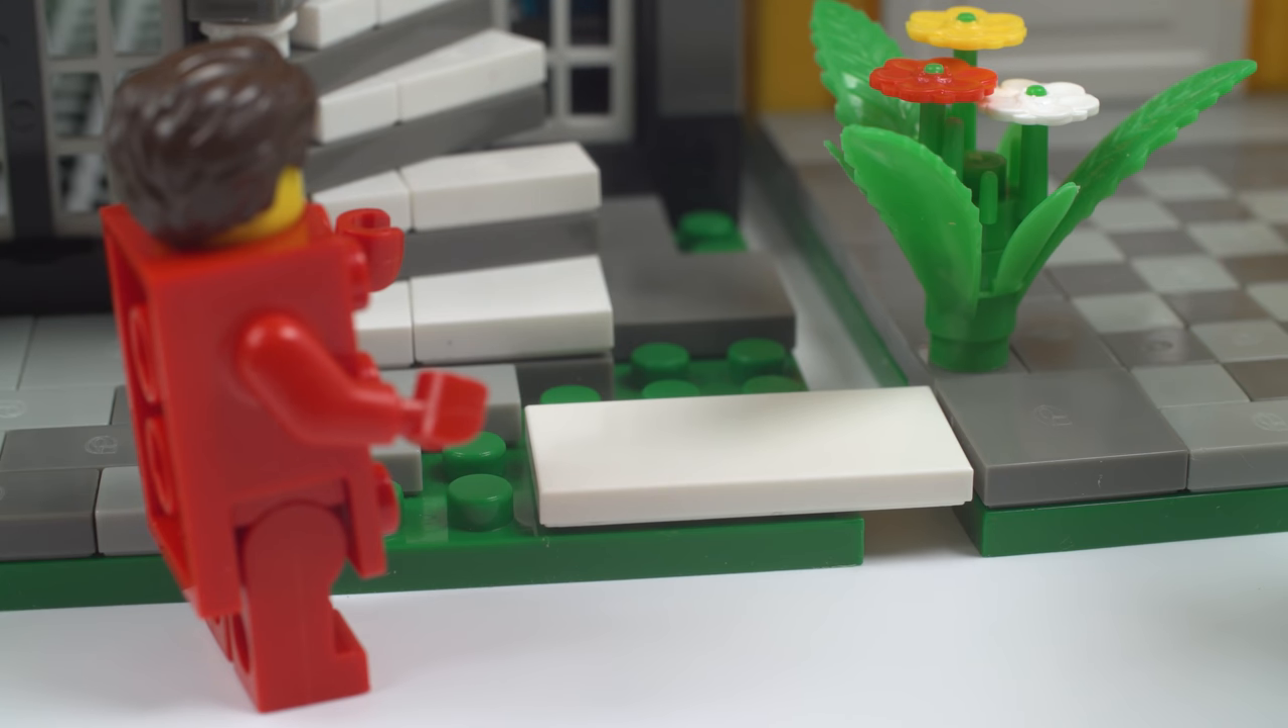However, the tile piece does stick out a little bit.